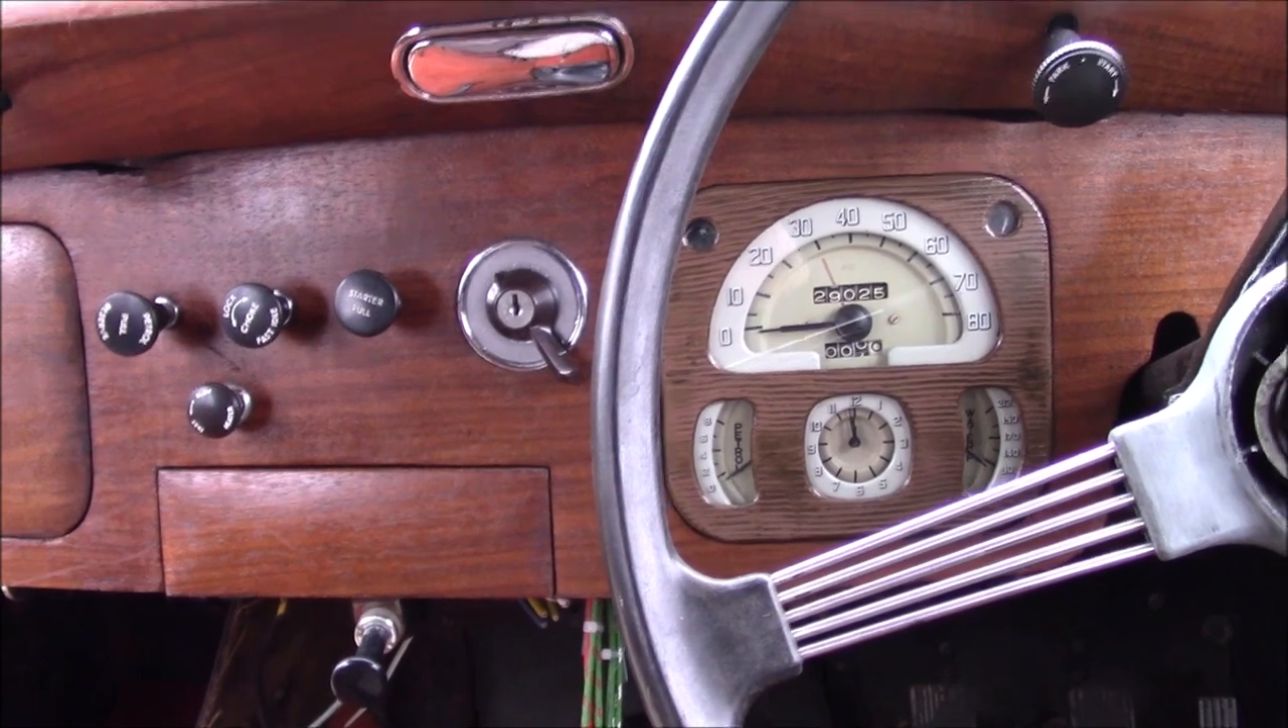I've got all the gauges back in now, which is fantastic.